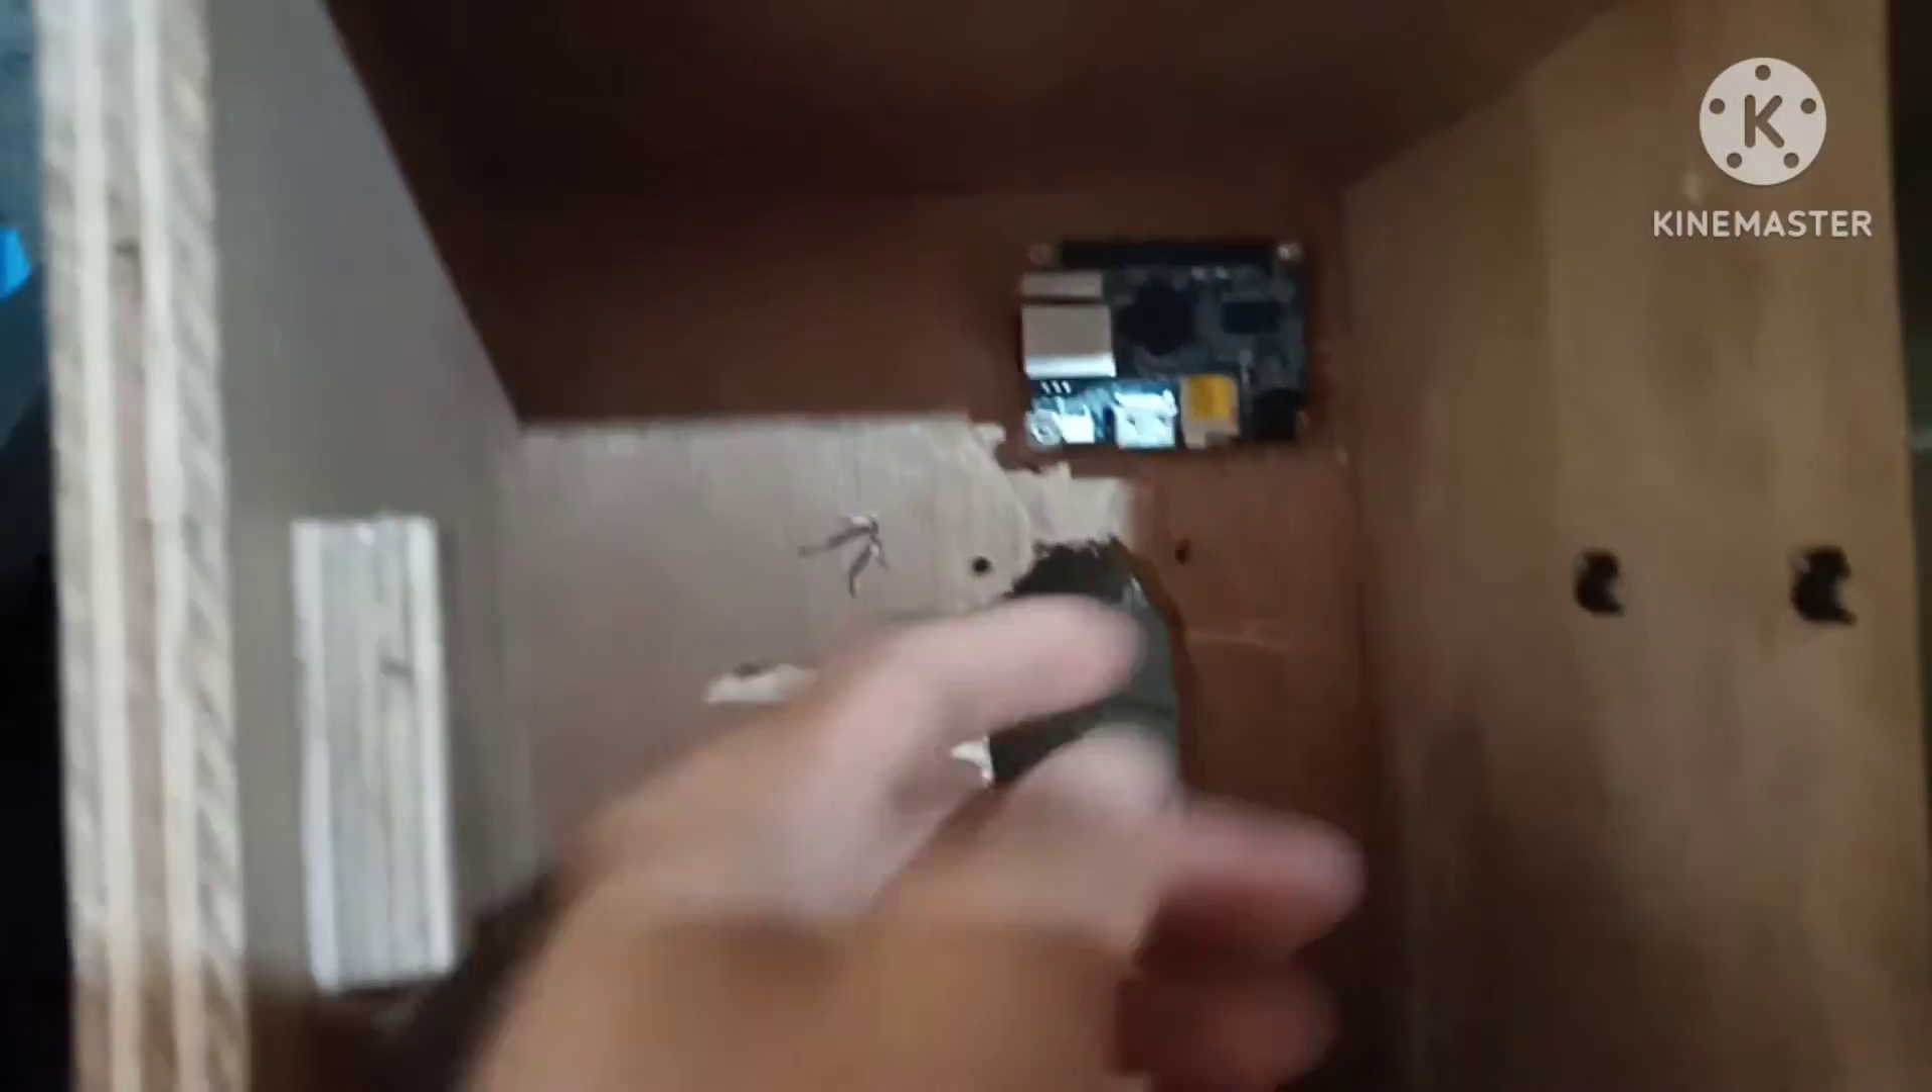So ayan guys Nalagay na natin yung board natin.